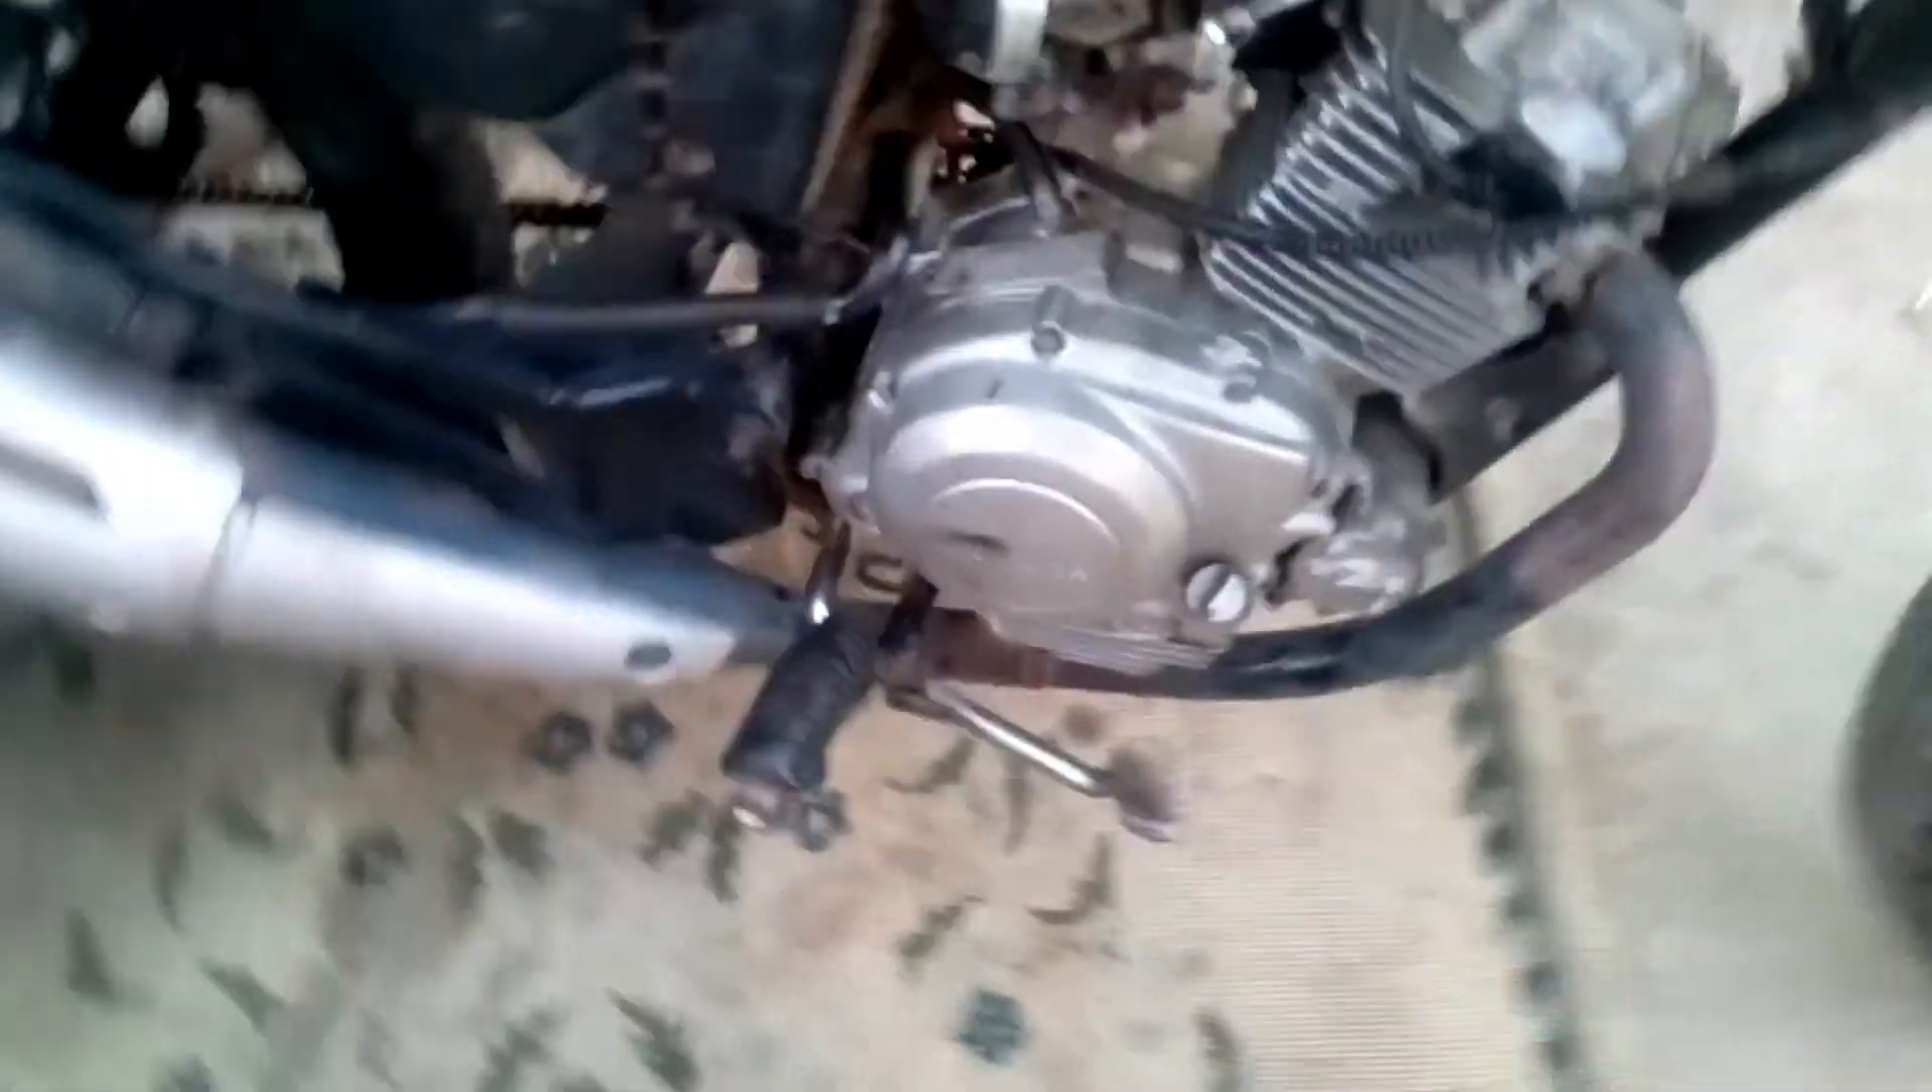Já fechei Aqui a tampa Do embreagem.